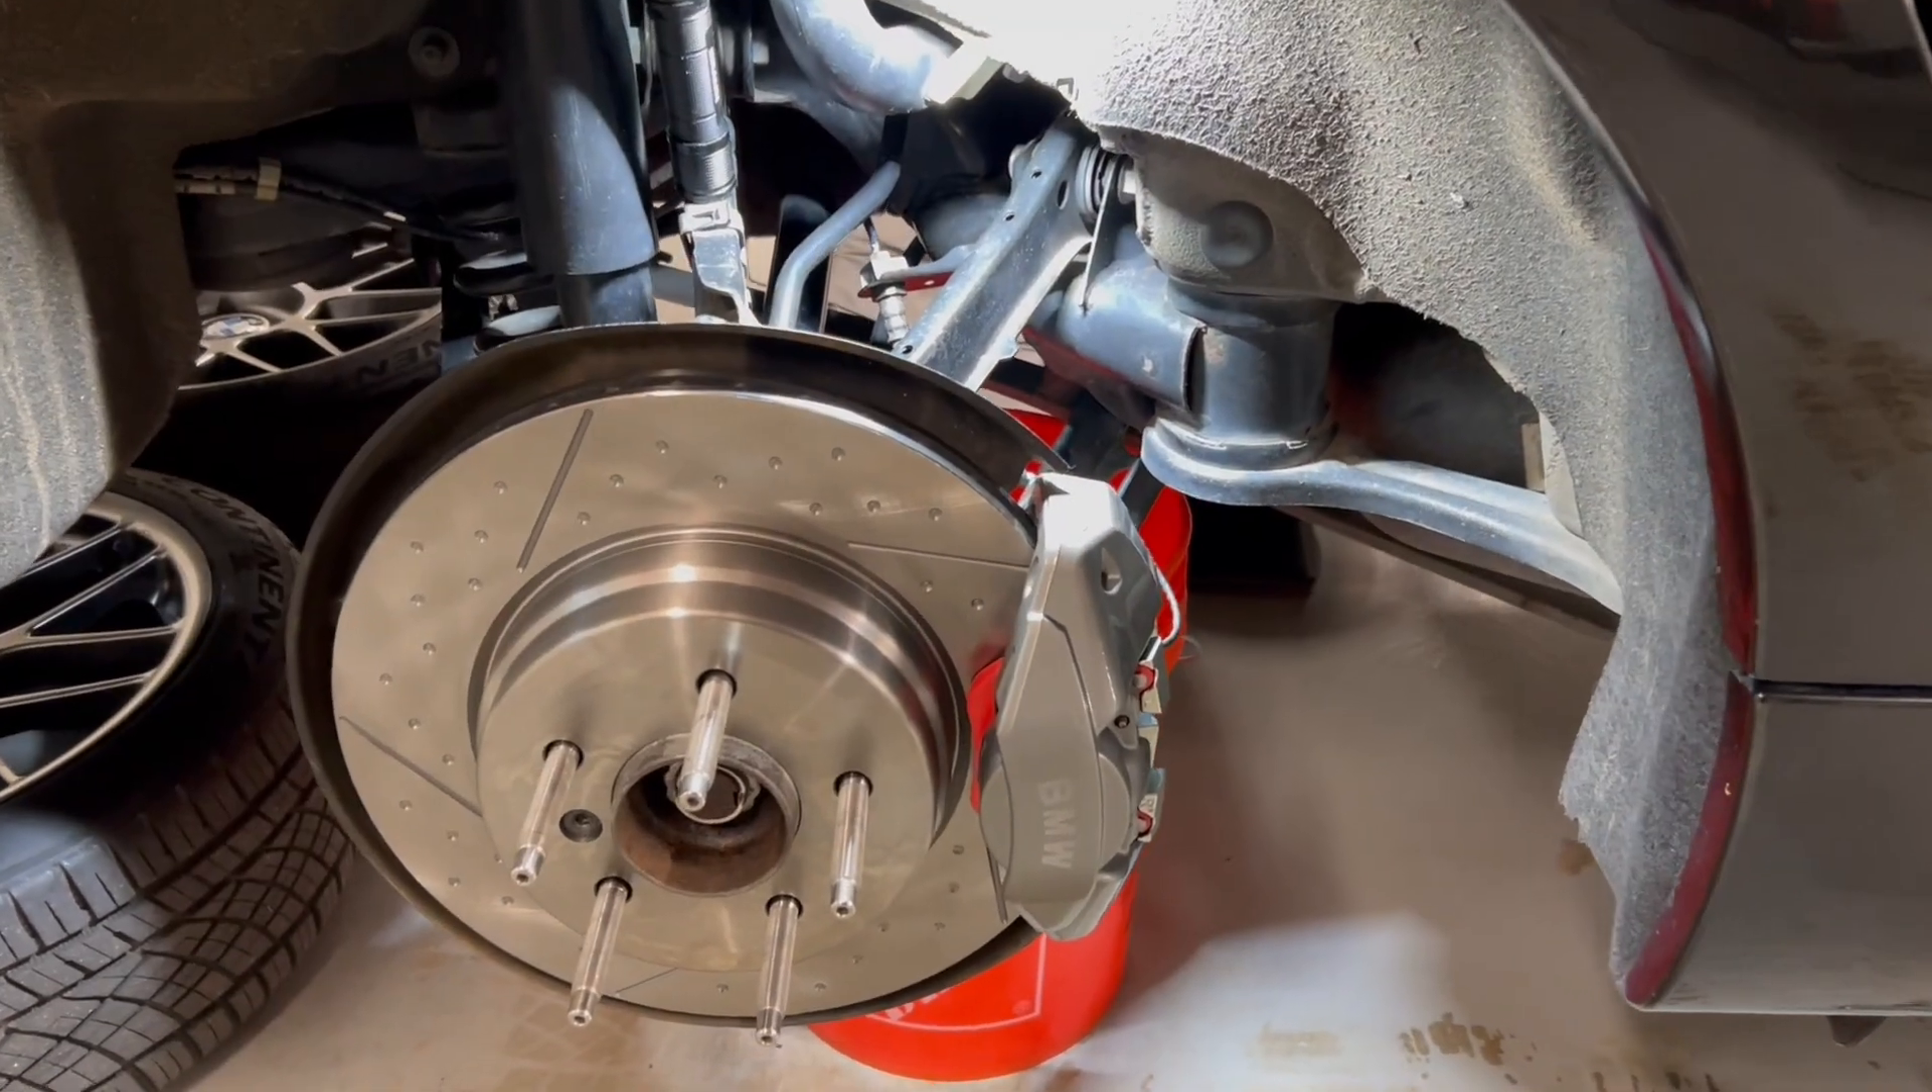This is what the caliper and rotor looks like. All installed.